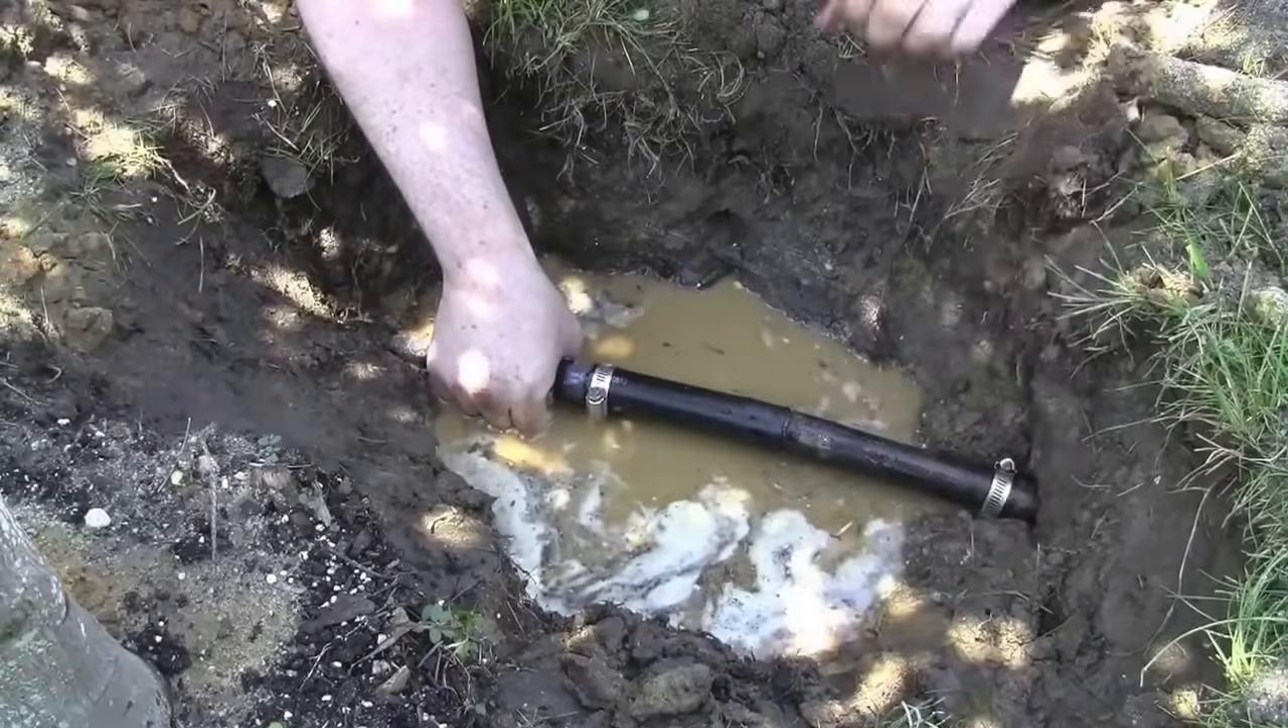There's my one hose clamp over the one side of the coupling and another hose clamp over the other side of the coupling.